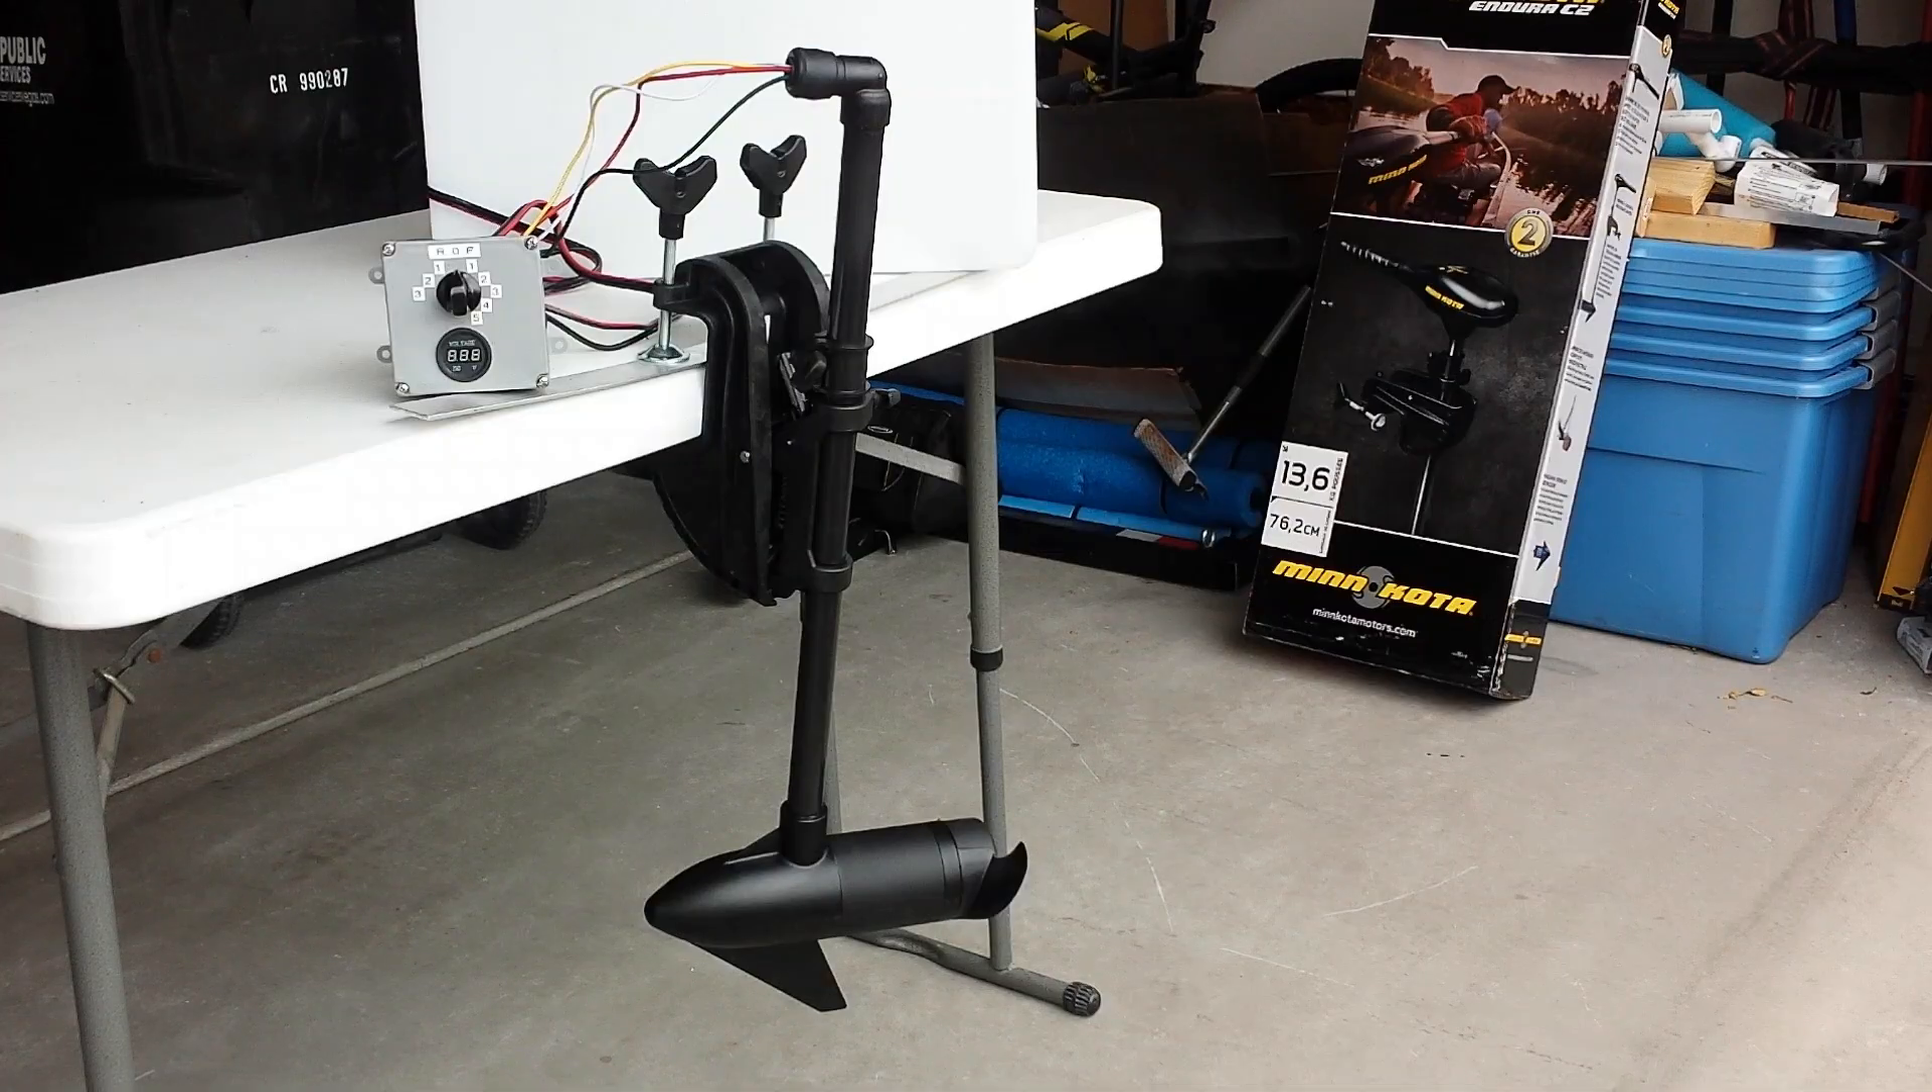This is the completed project. The trolling motor shaft has been shortened from 30 inches to 24 inches. The elbow cap has been gooped onto the top of the shaft and you can see that the control wires are coming out from the trolling motor shaft.